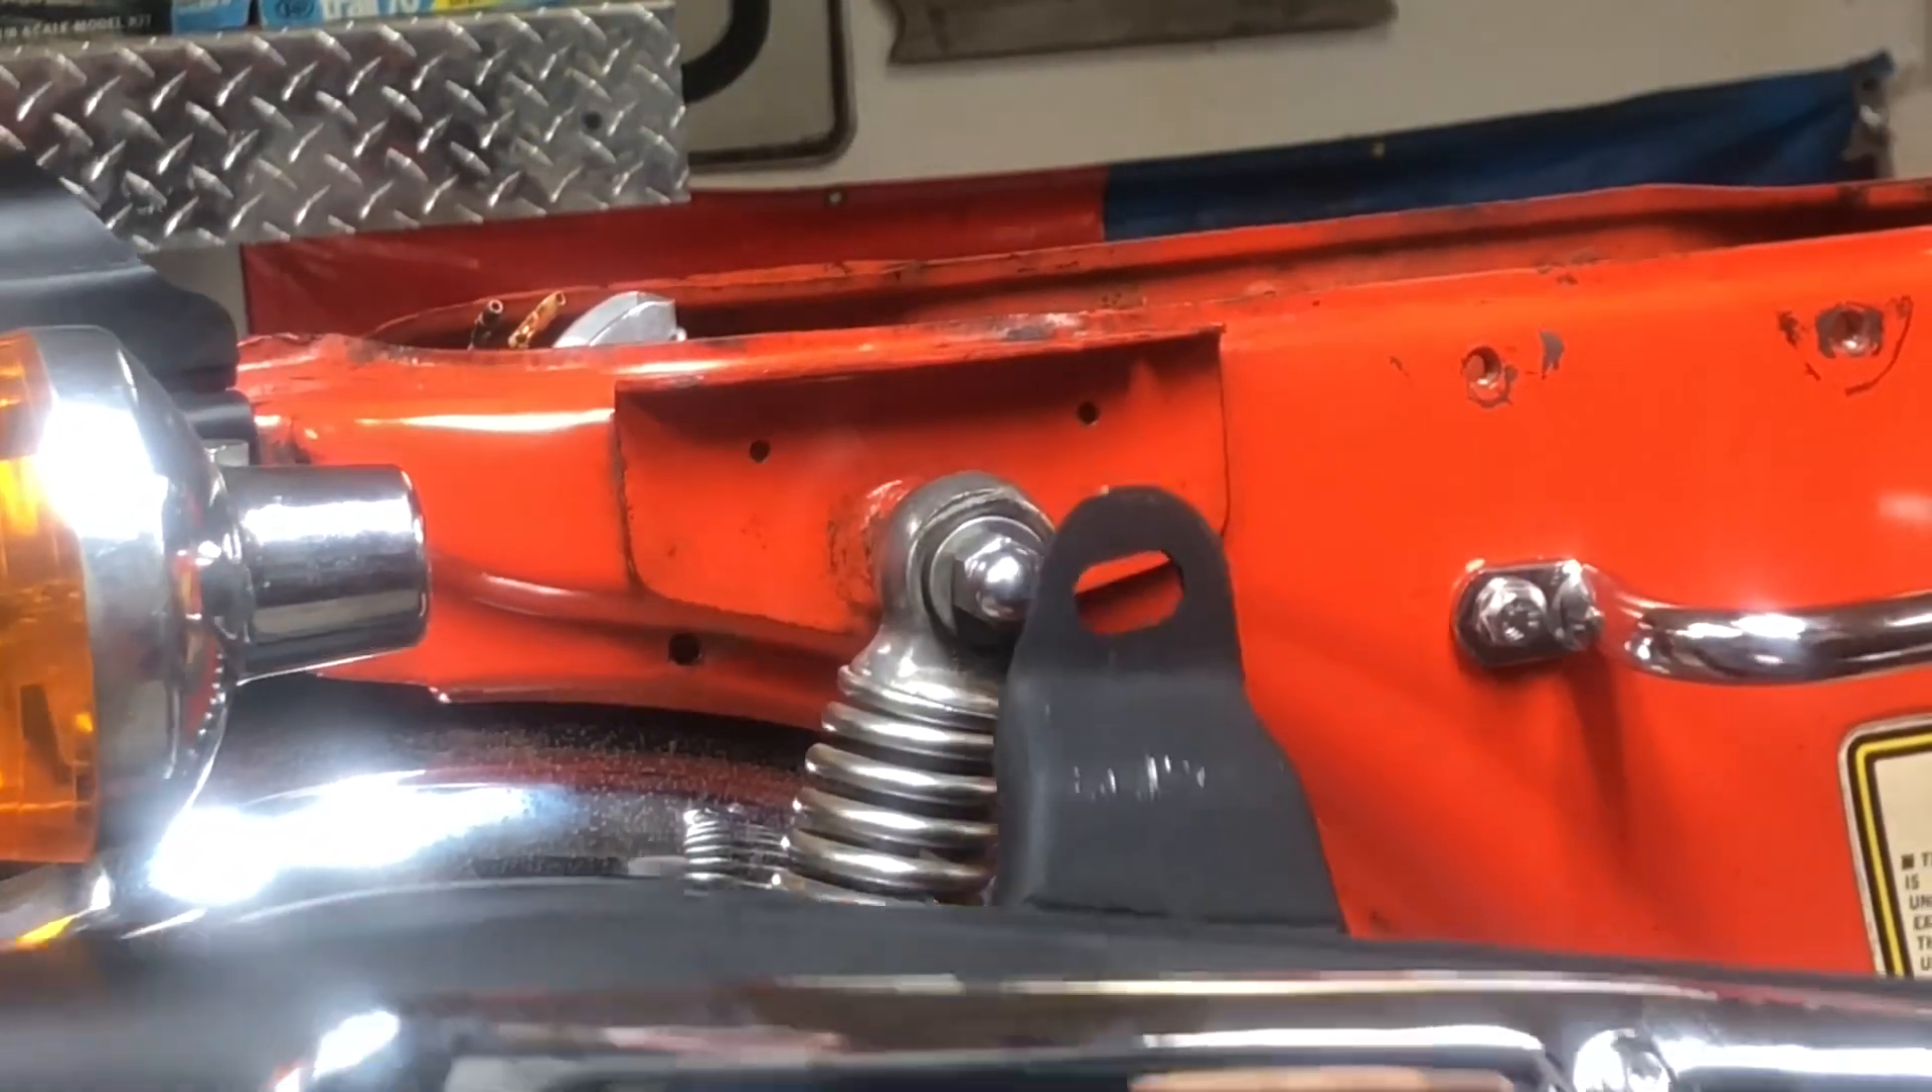And you can see the slotted hole that they have in here won't reach the mounting bolt right there.